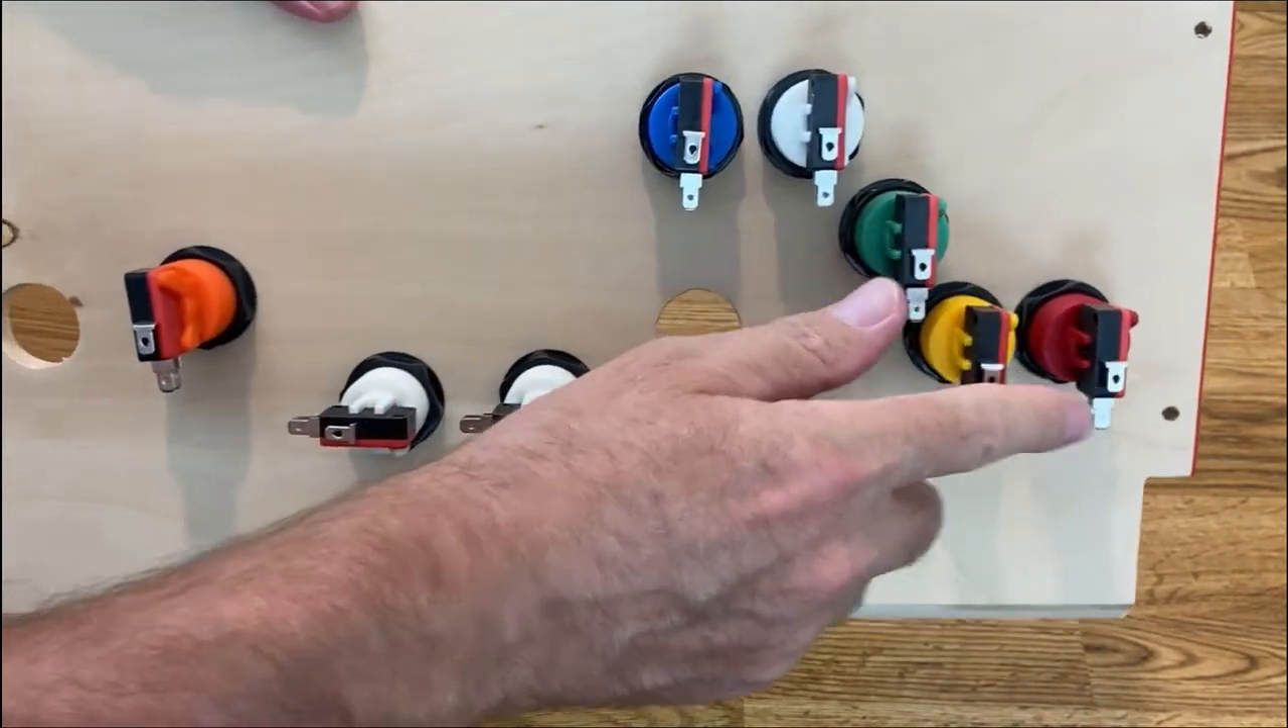Once again here's all my buttons installed here's all the switches installed I have them all going in a certain direction.